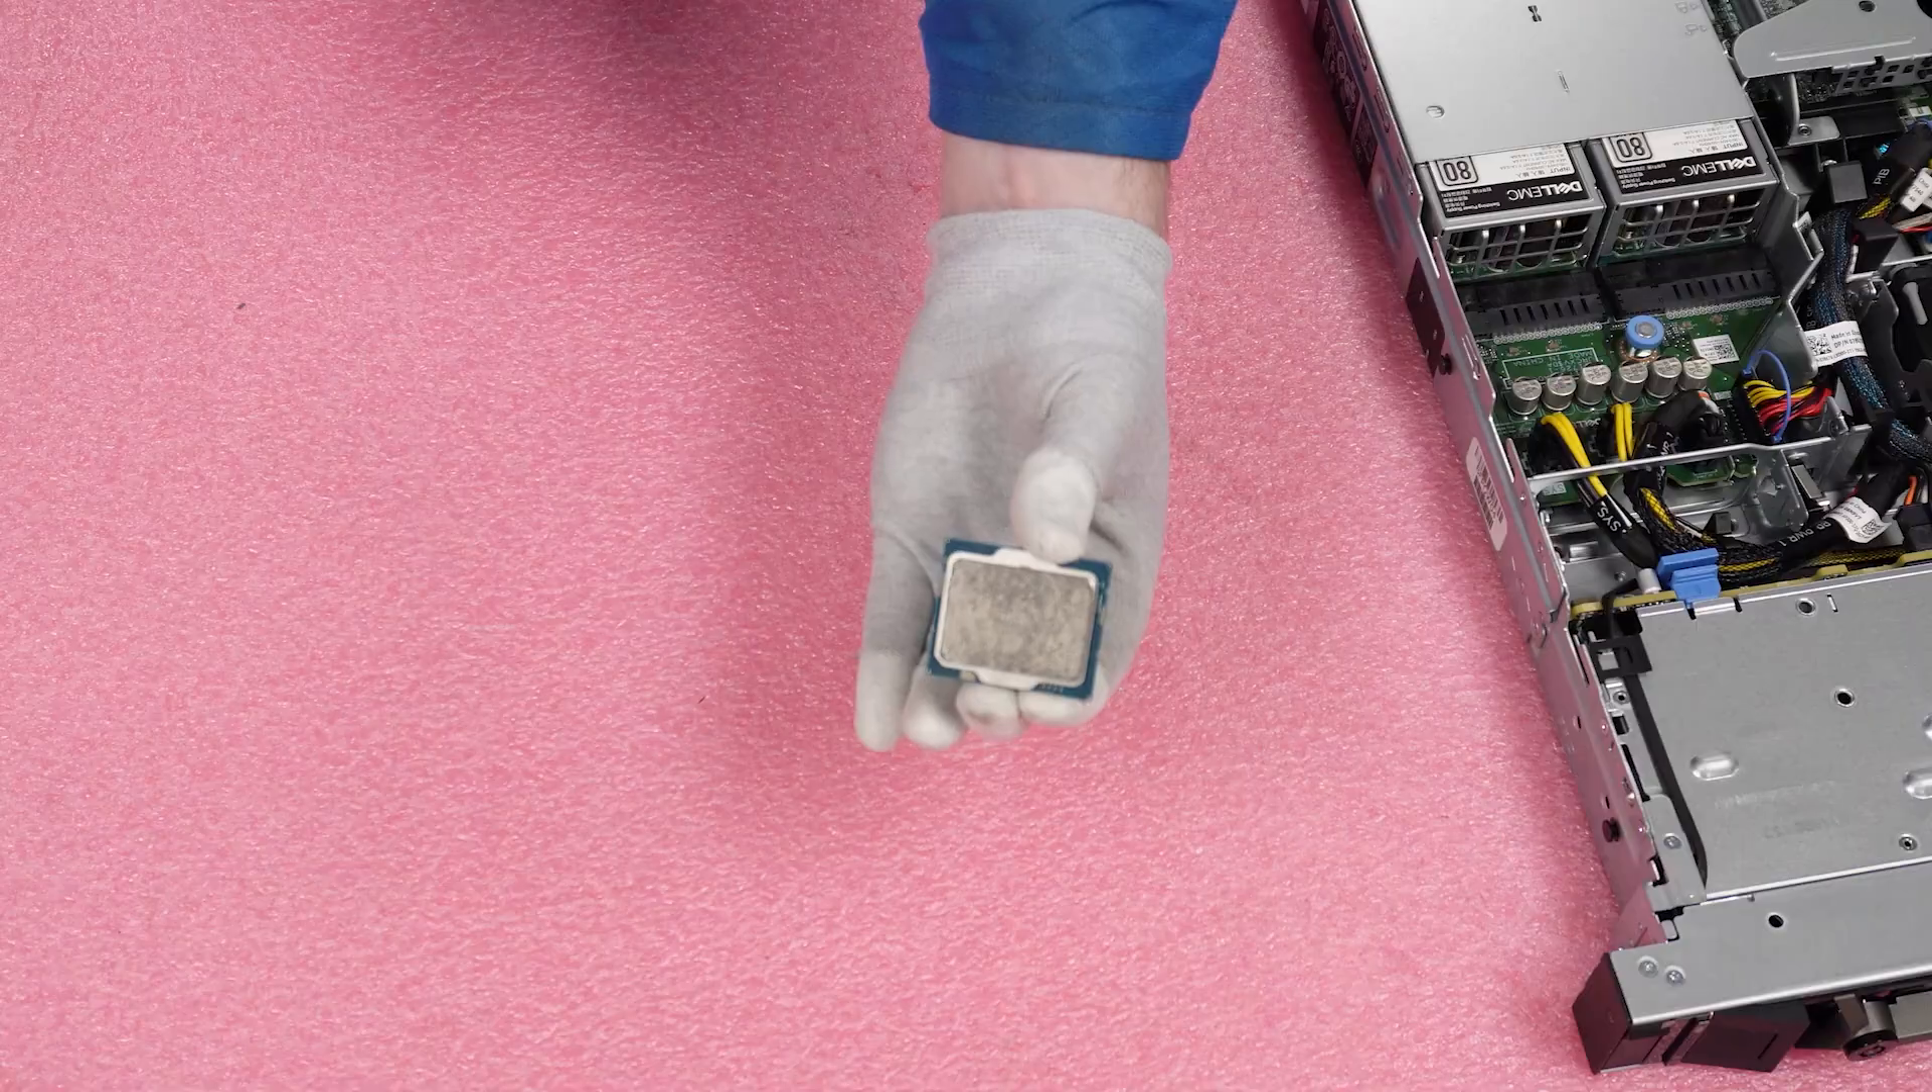You've successfully removed the old processor from your Dell PowerEdge R360.